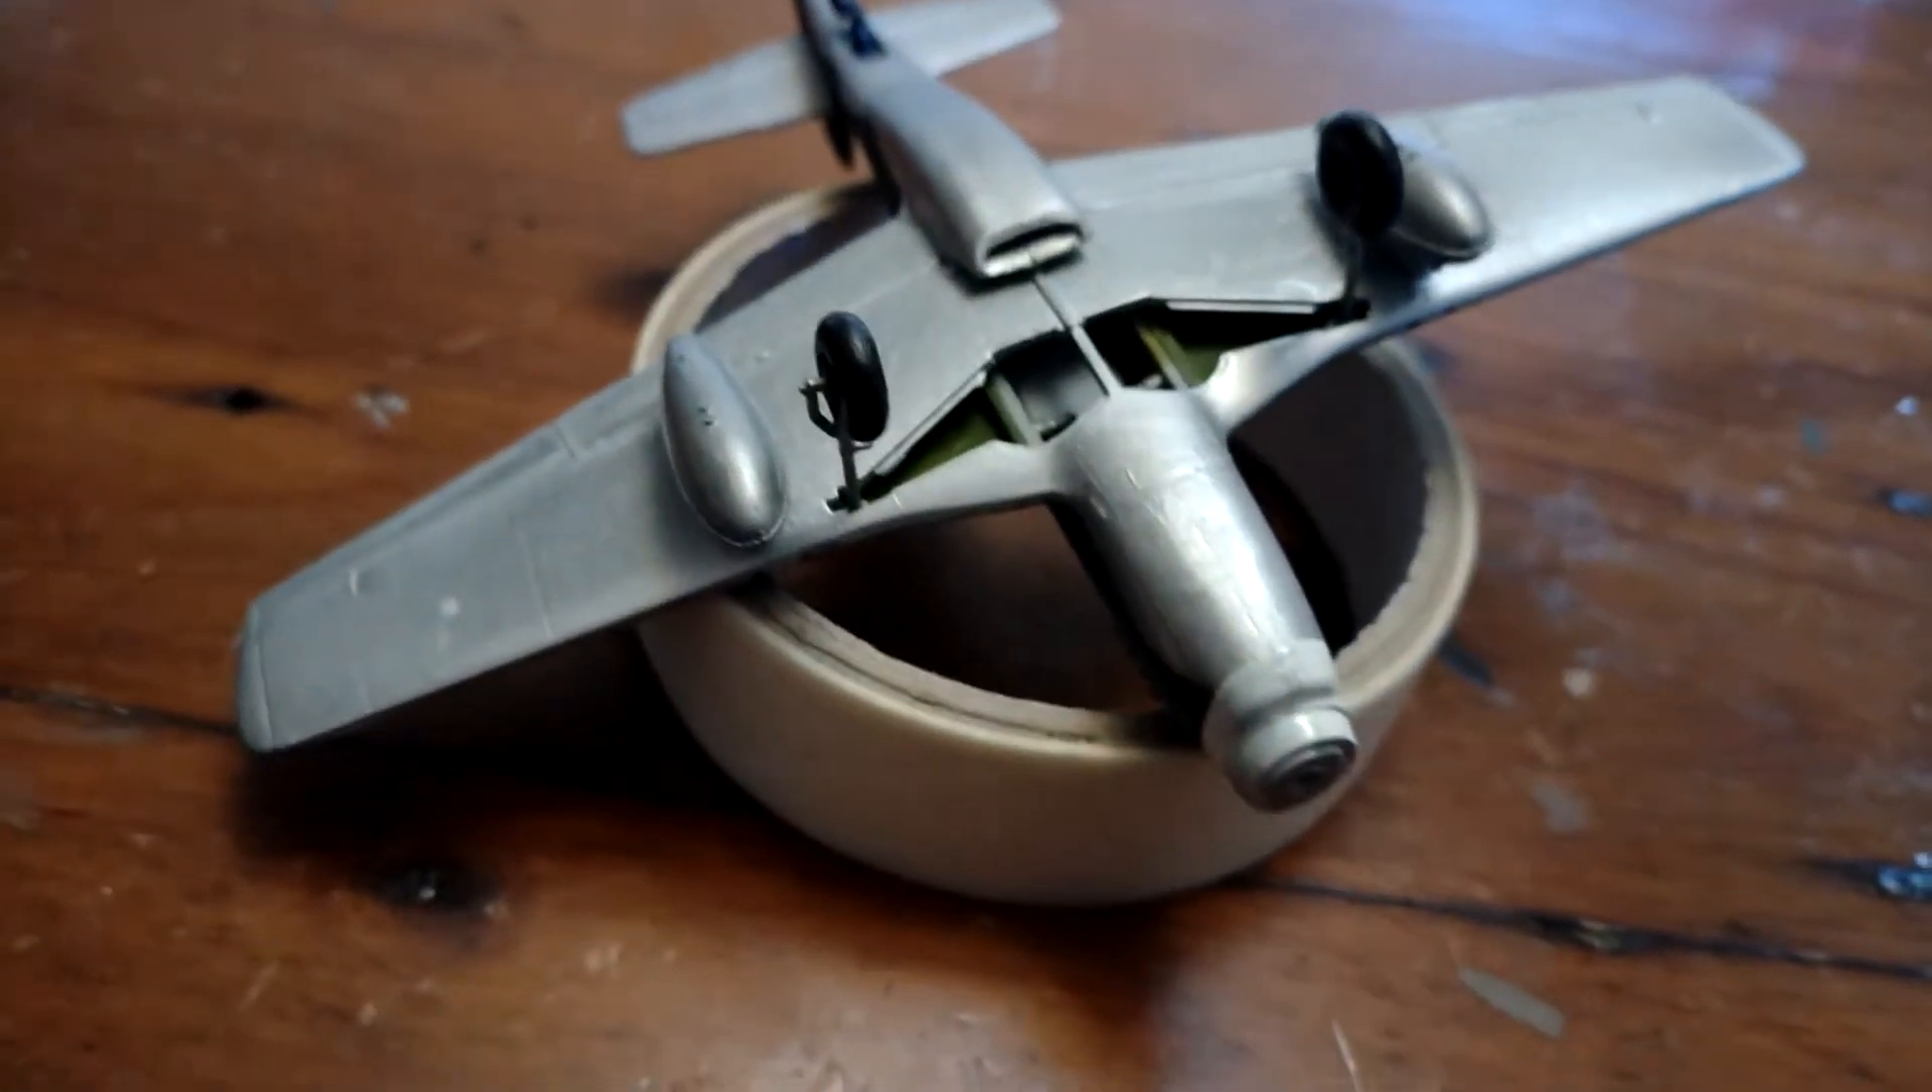So I fitted the drop tanks and the wheels, I need to do the wheel covers, the undercarriage covers as yet.